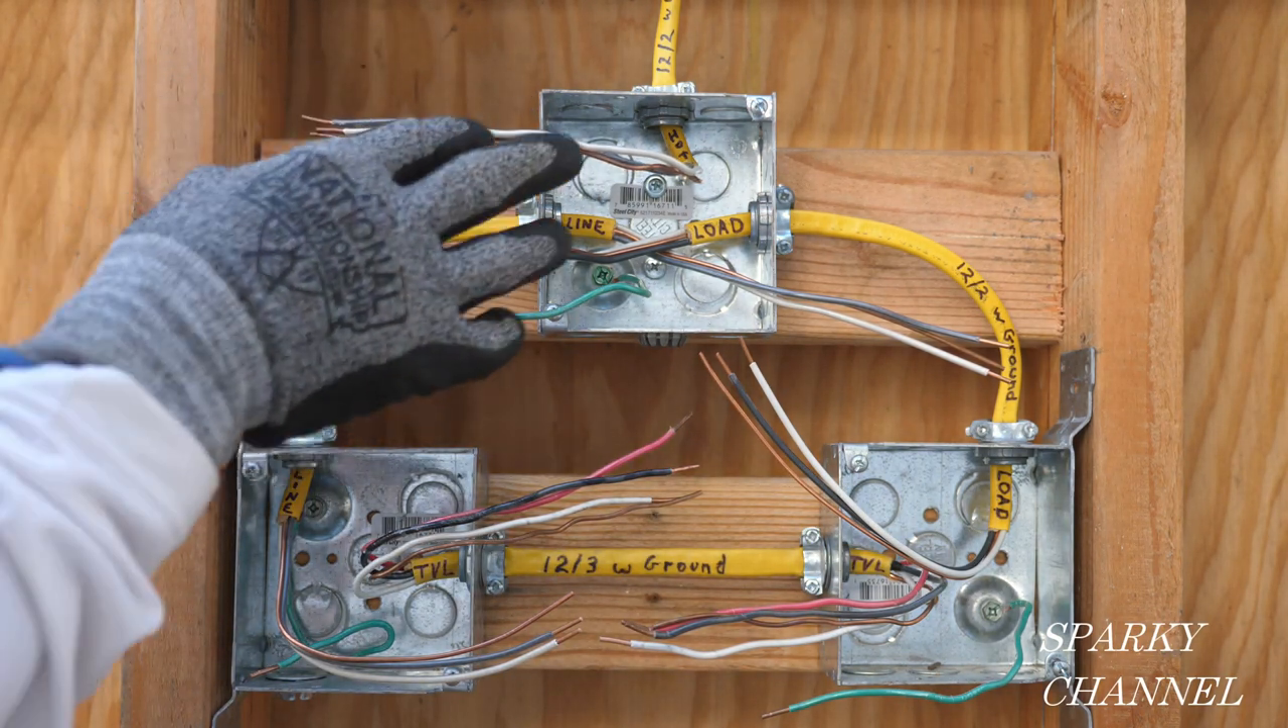So I've got the cabling done here with all the cables marked as to what they are.